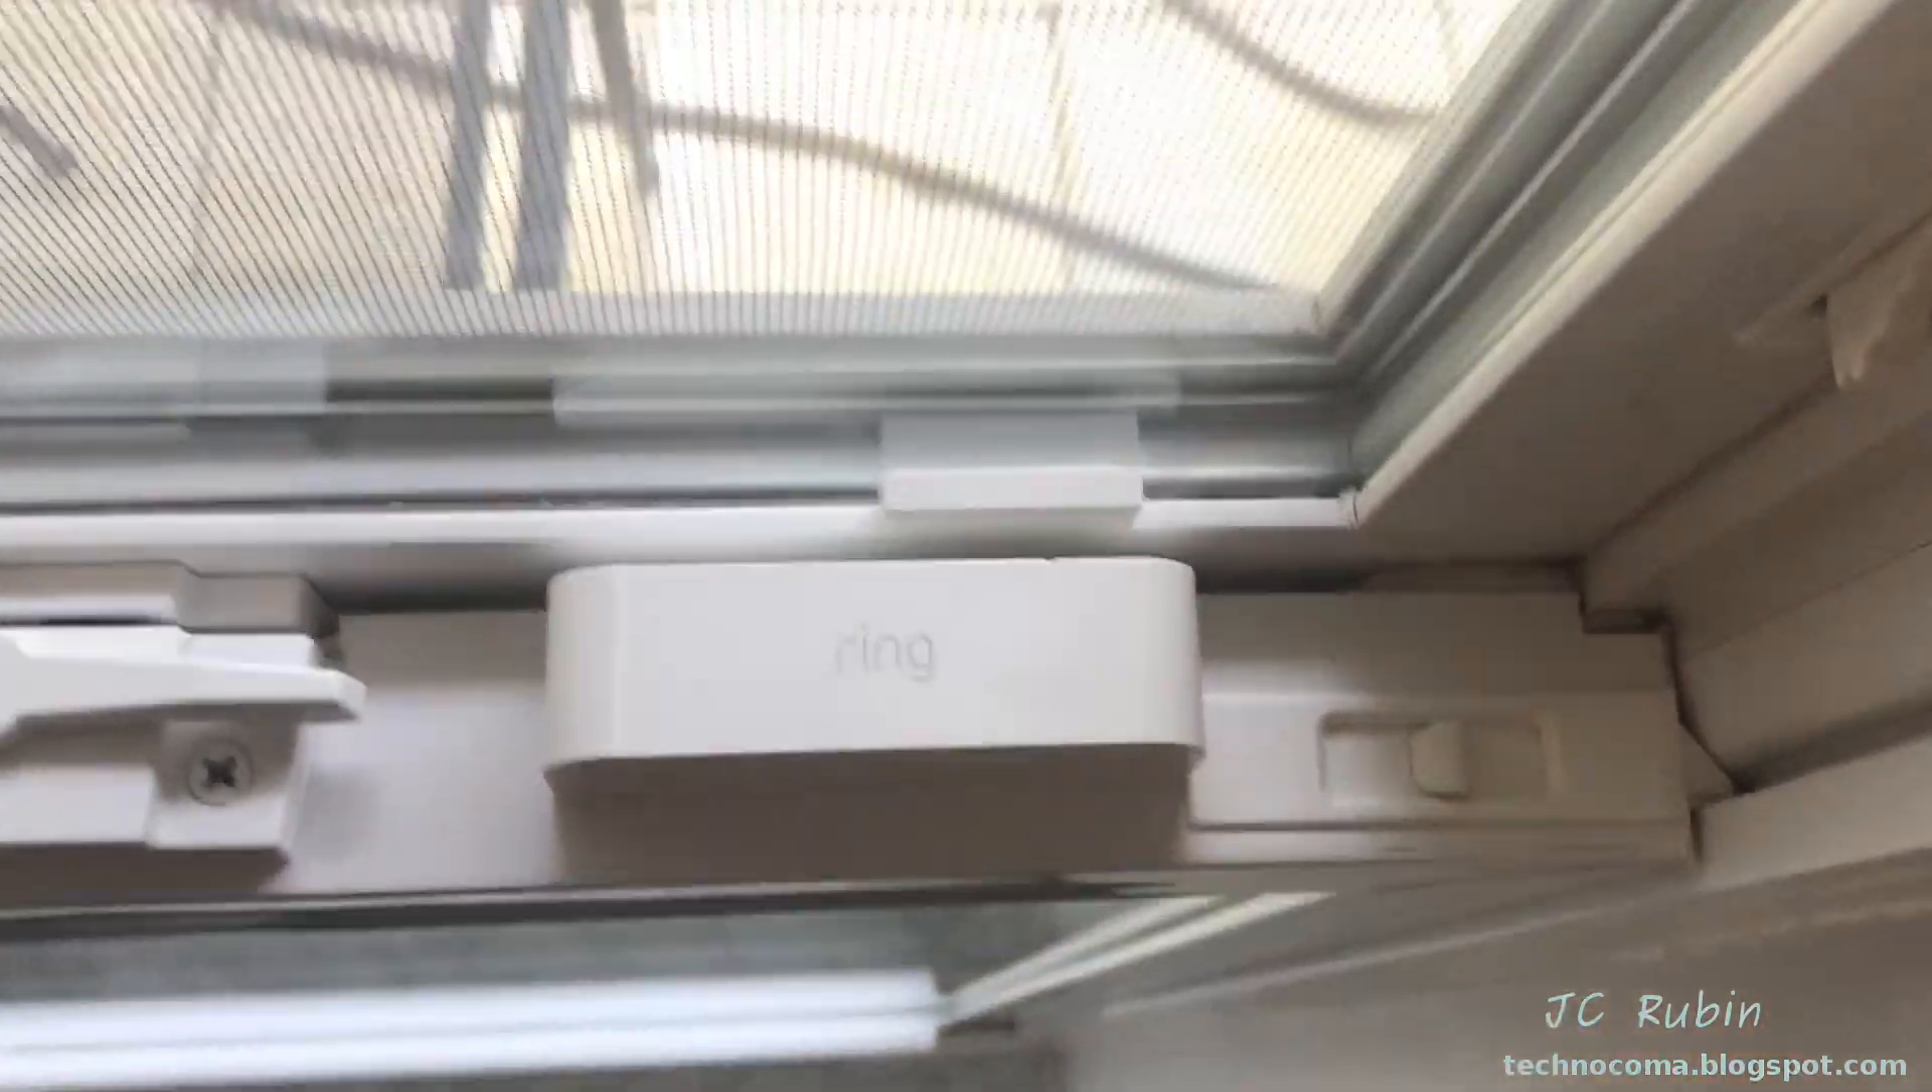We could see there's enough gap to accommodate both the magnet and the sensor.